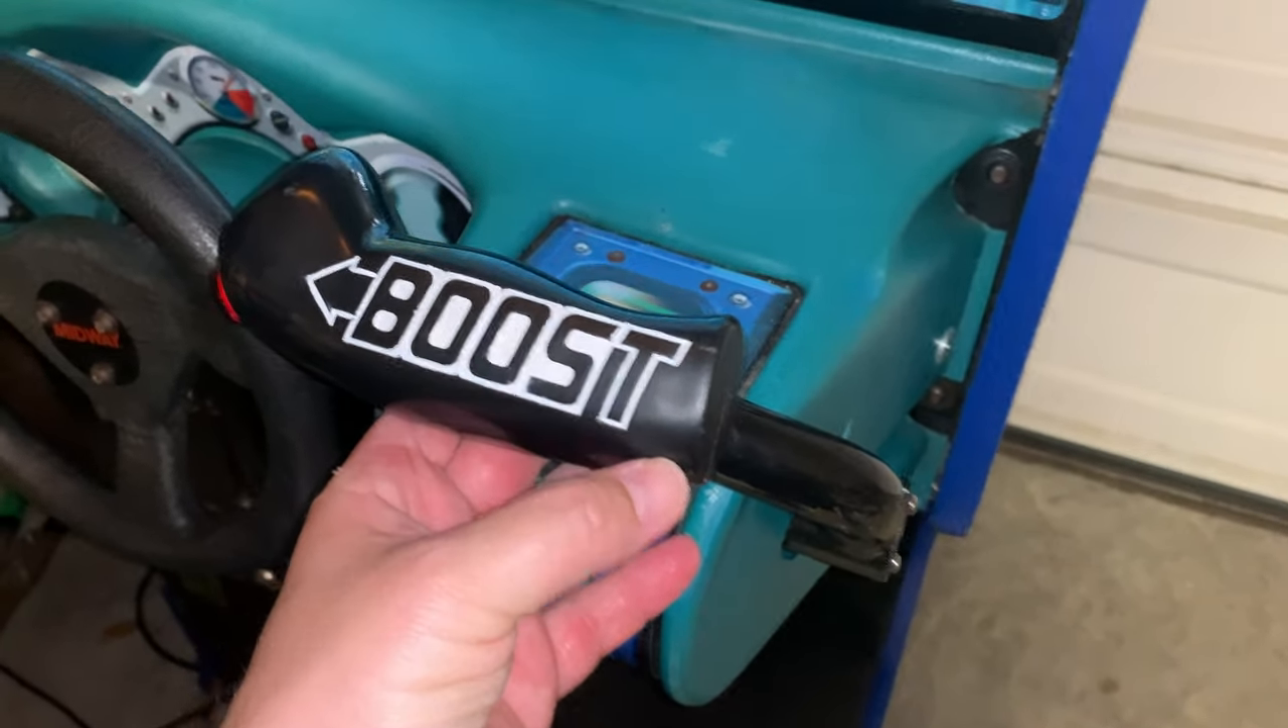All right, and the throttle has now been painted, put back on. Looks much better than it did before.